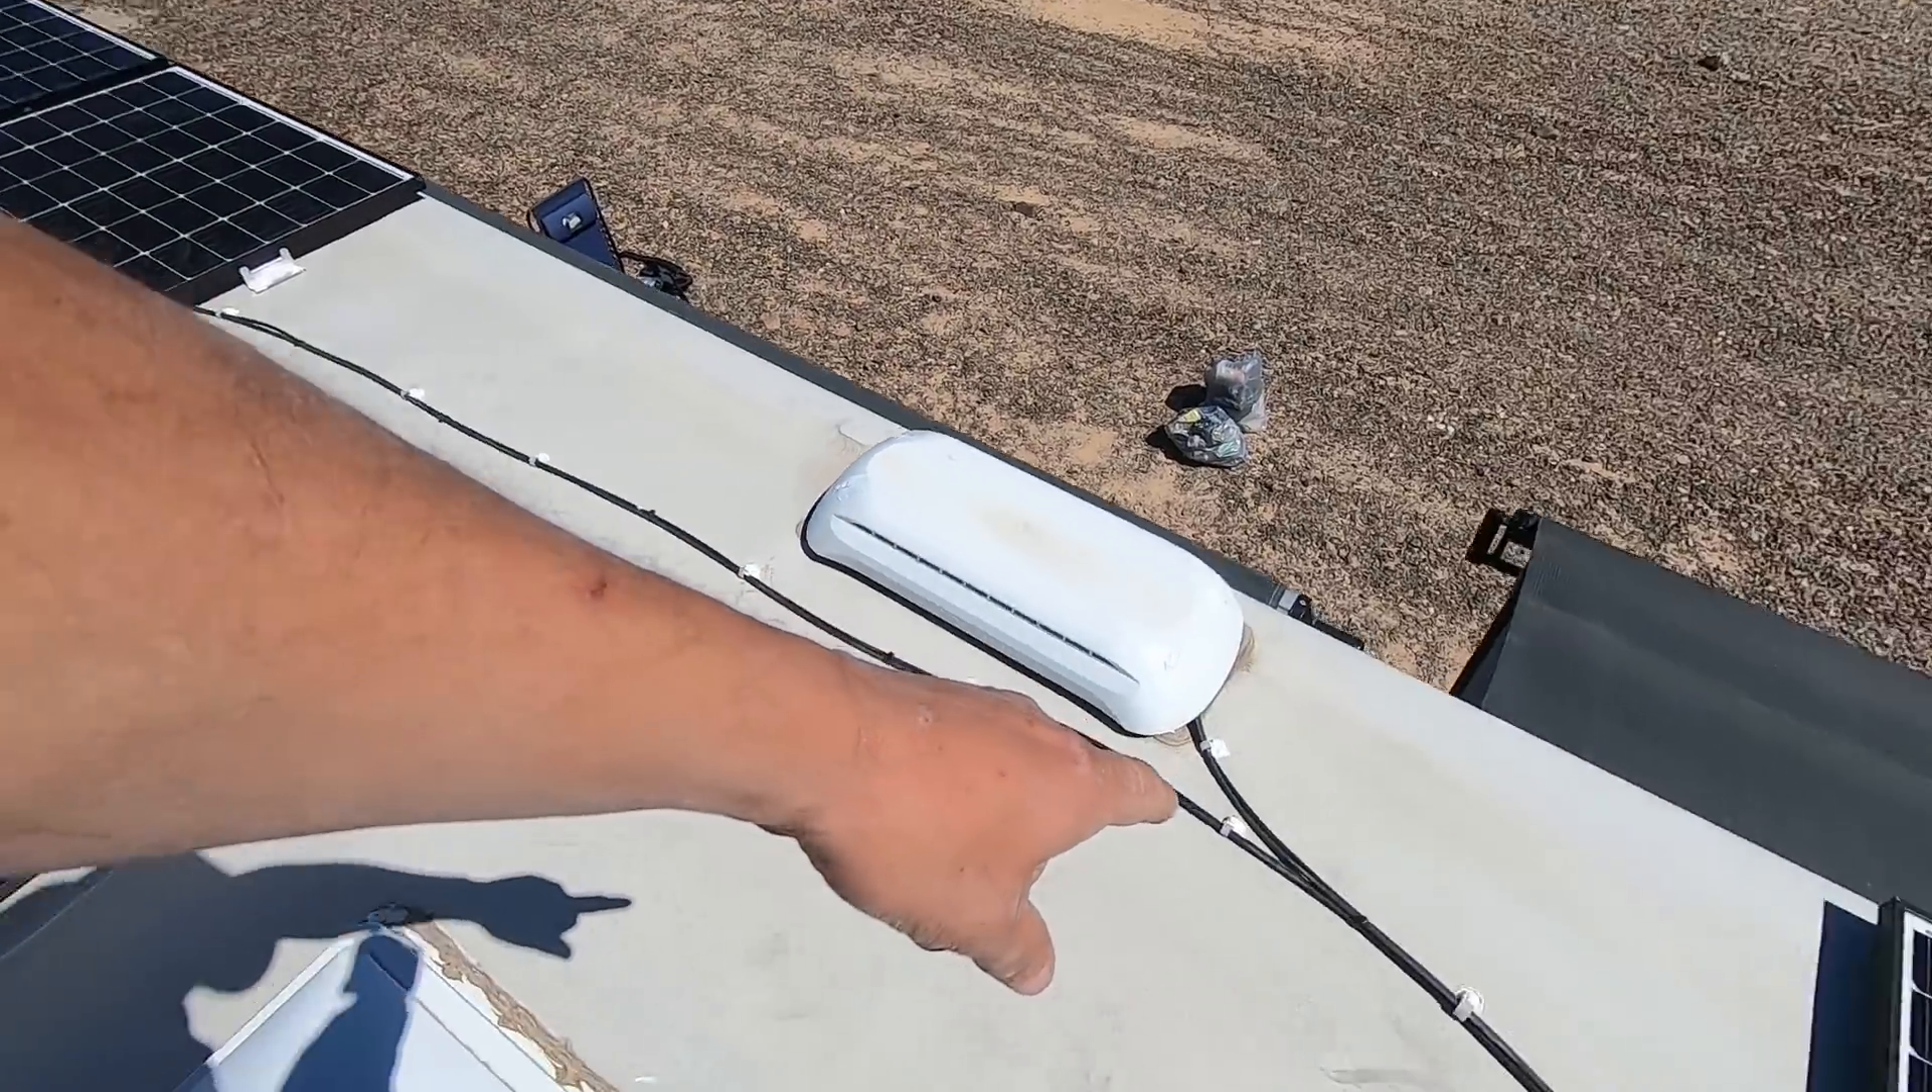I have the wires tied down and fastened to the roof they're not going to slide.